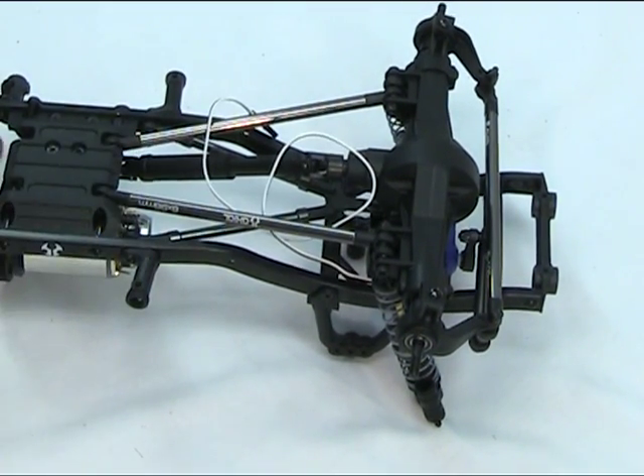You'll see here that I've actually mounted the front axles and all the suspension links and also the drive shaft and I just want to give you some tips.